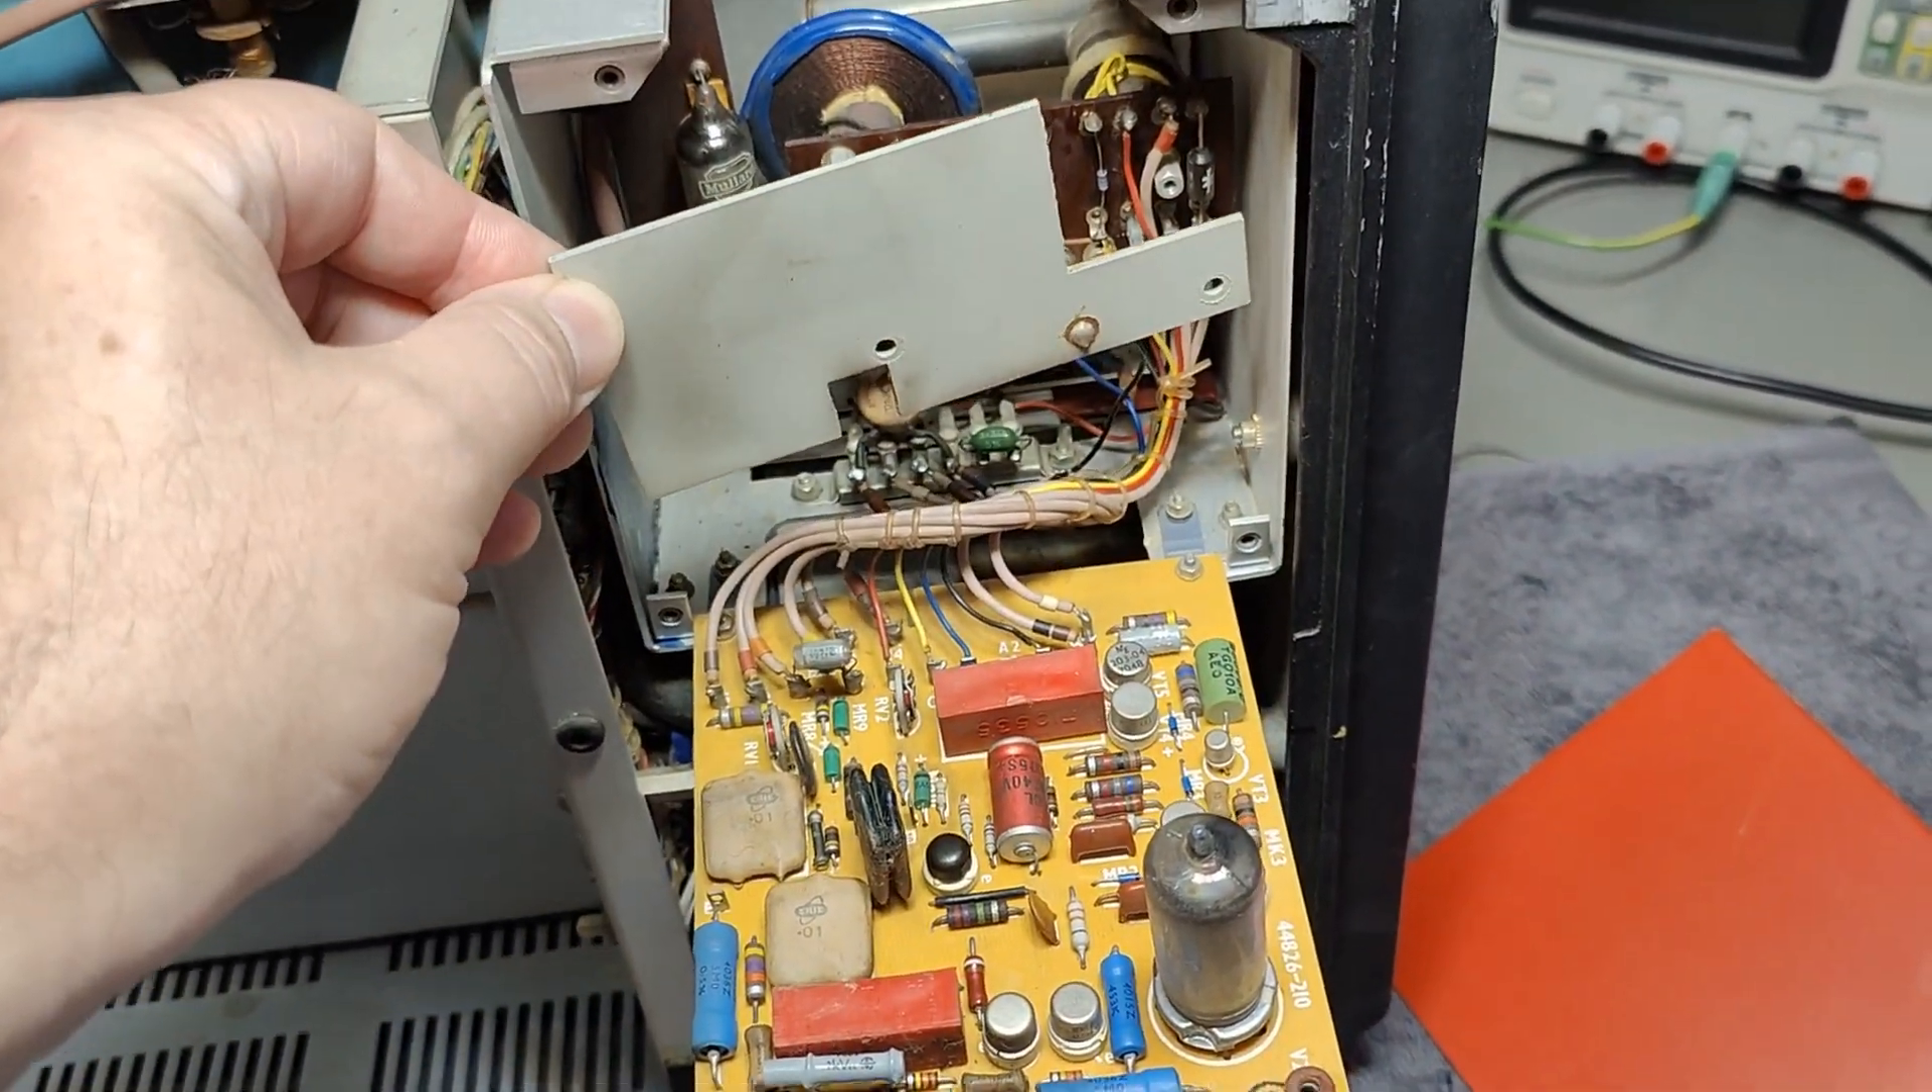So I removed the shielding plate right here.